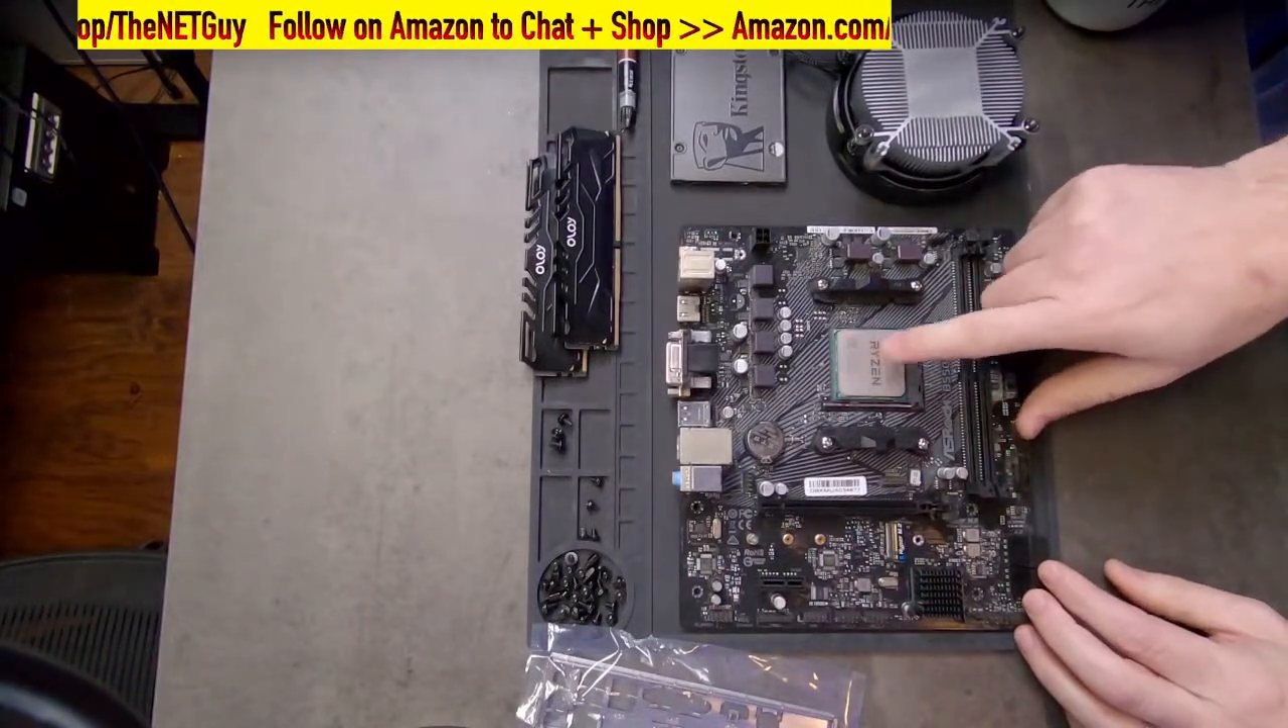So this is the motherboard and I've already taken the liberty of installing the Ryzen 5600 chip.